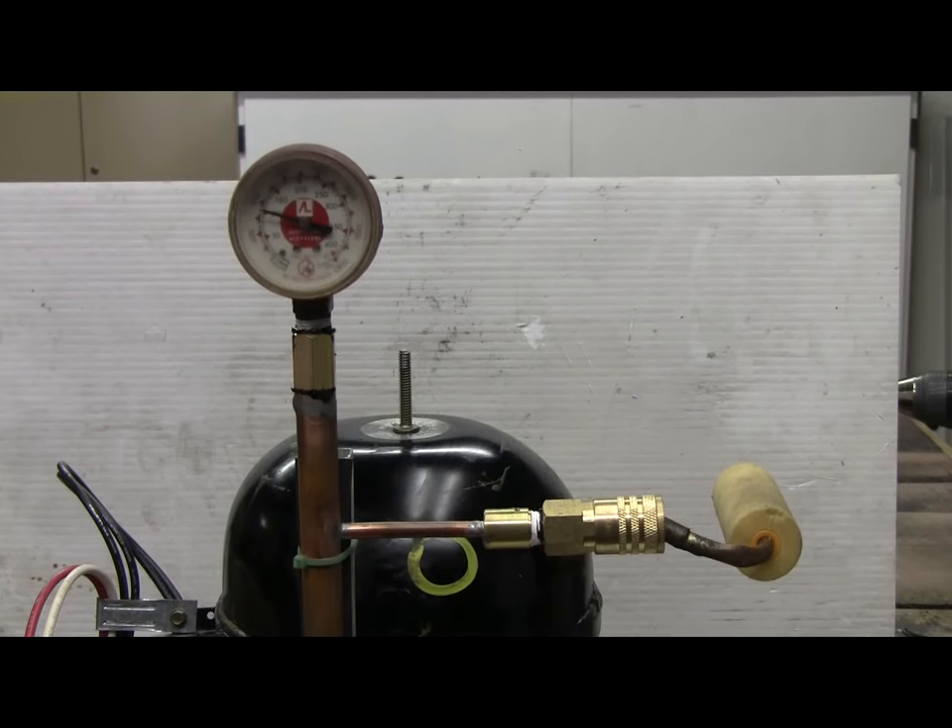The uh output coupler is now uh attached.